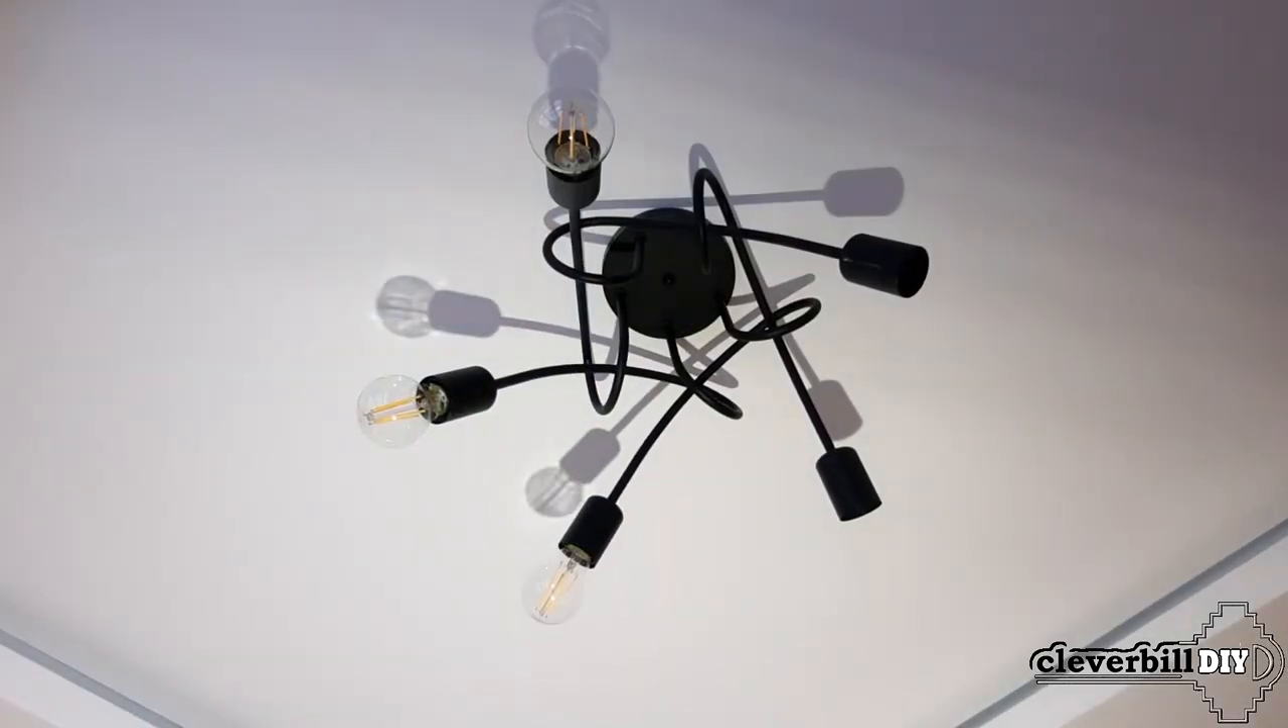It remains only to screw in the bulbs.